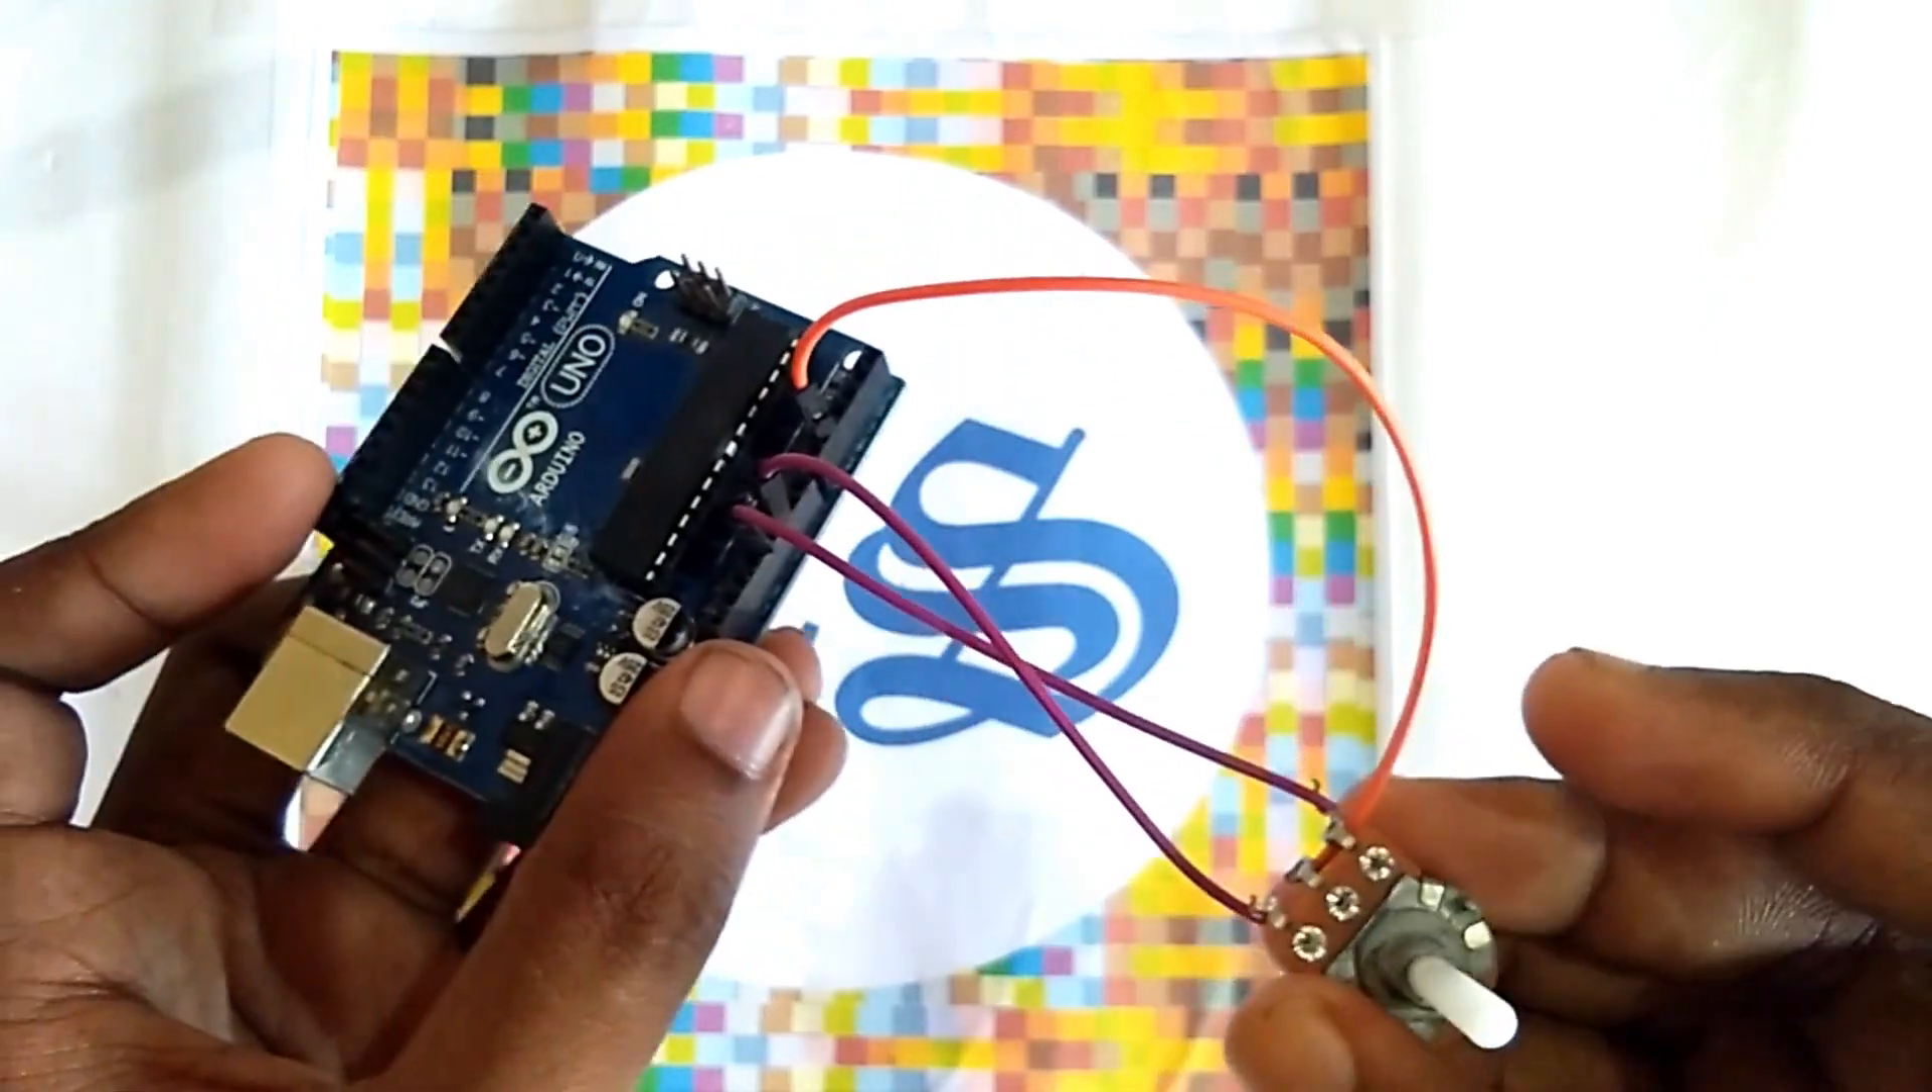So you can see friends the 3 pins are connected.